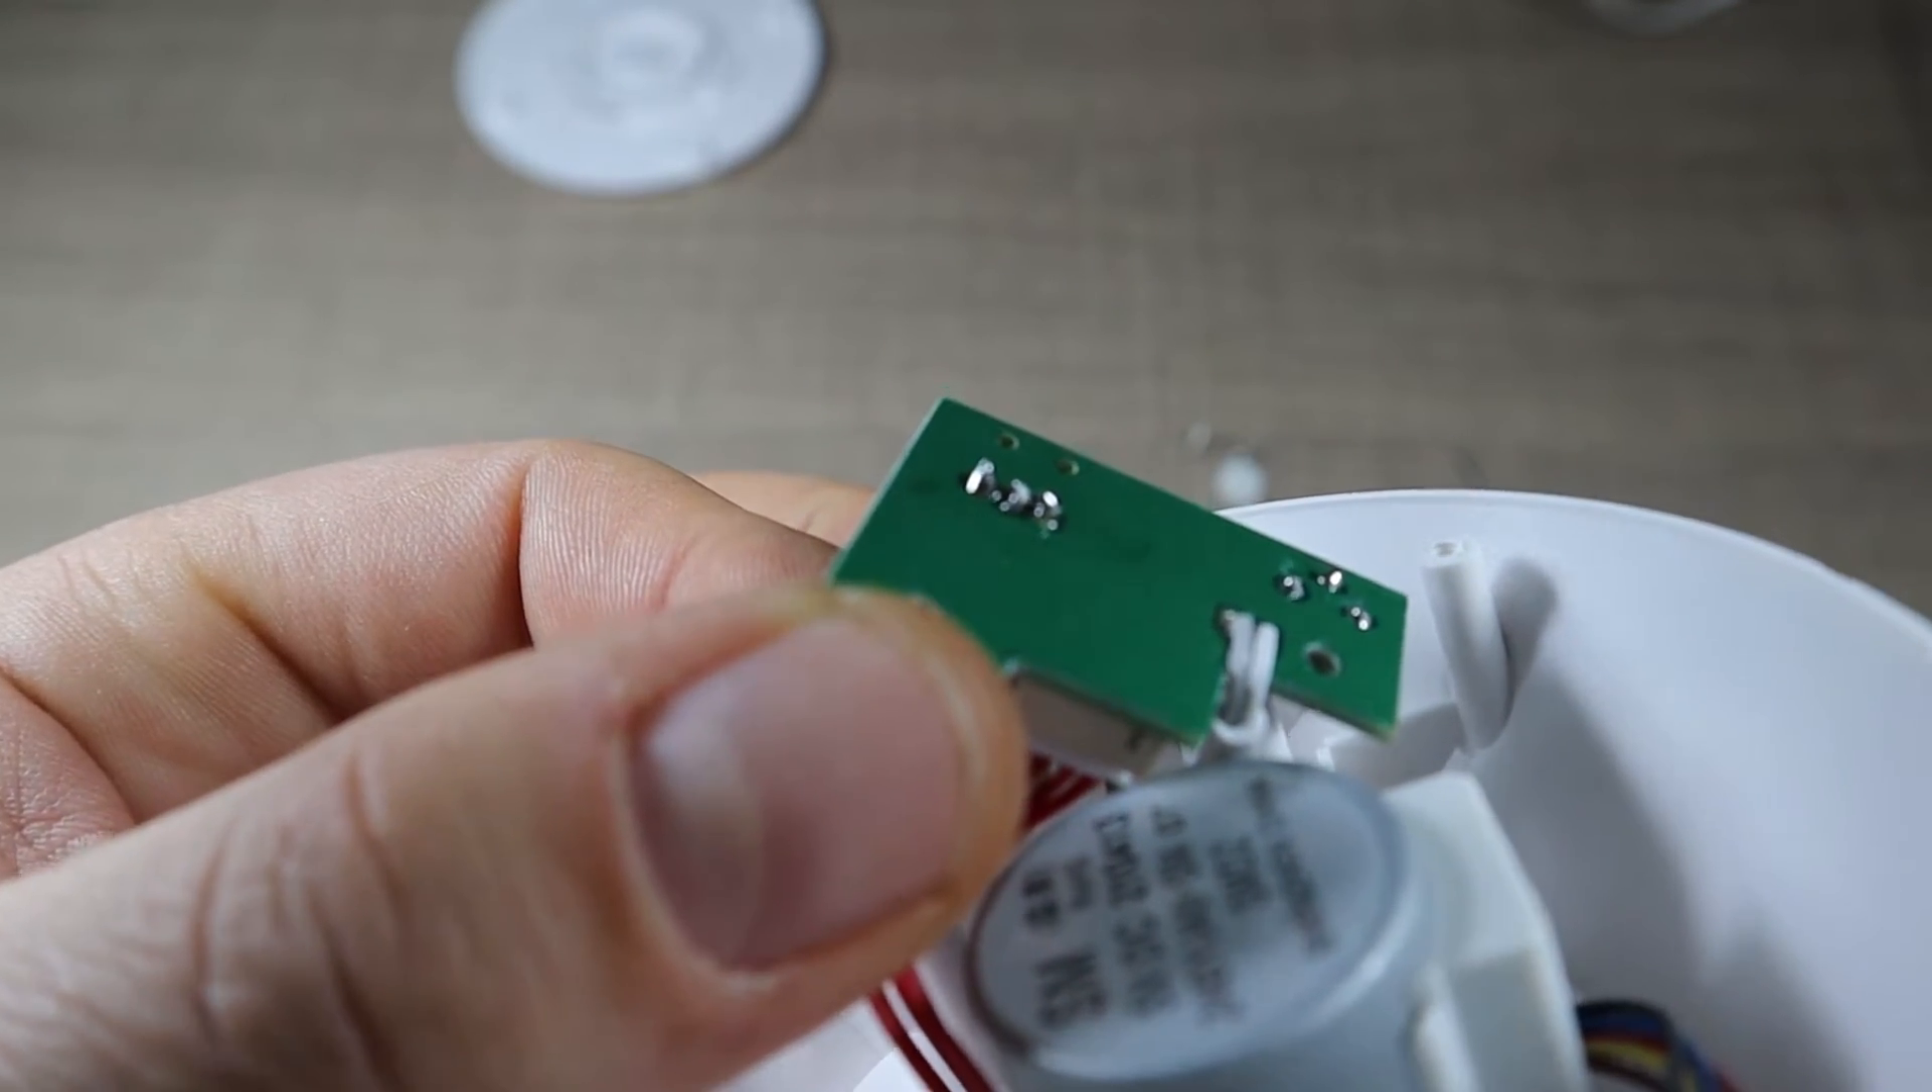Those contacts are now nicely soldered in place.